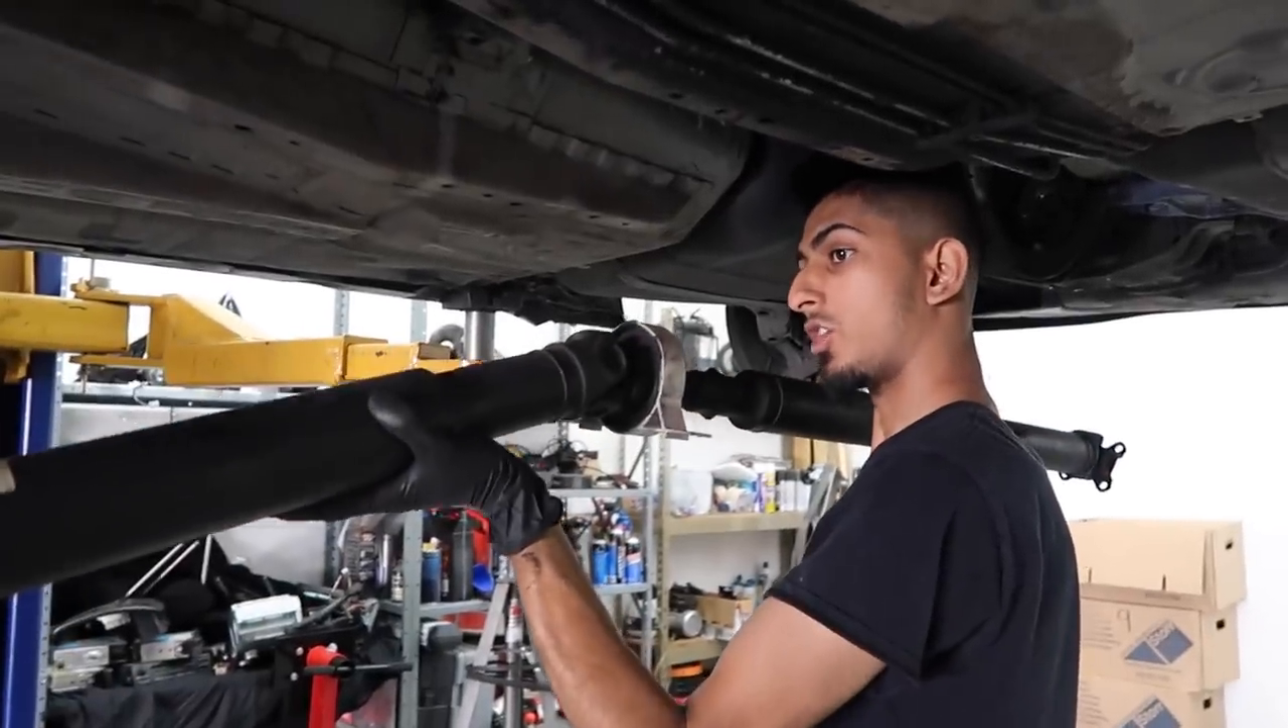All right, so we've got the driveshaft off.